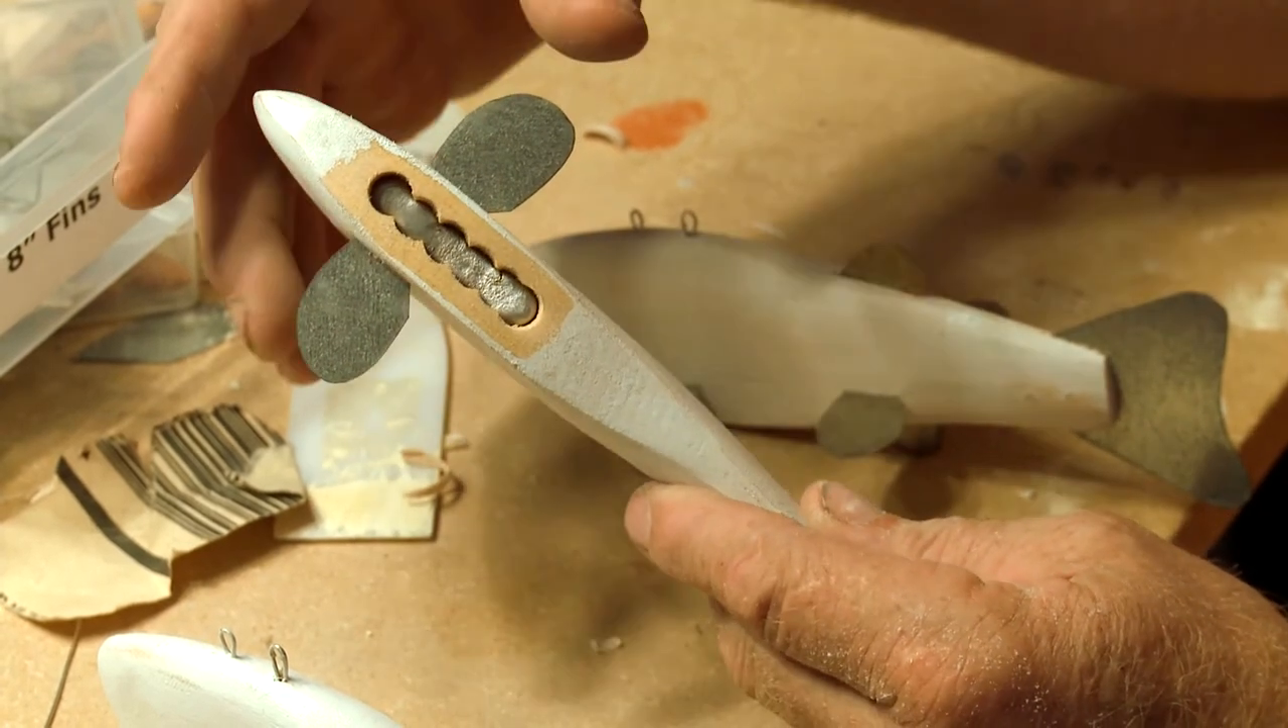This is the stage when I put the tail fin in and the two front fins are in.